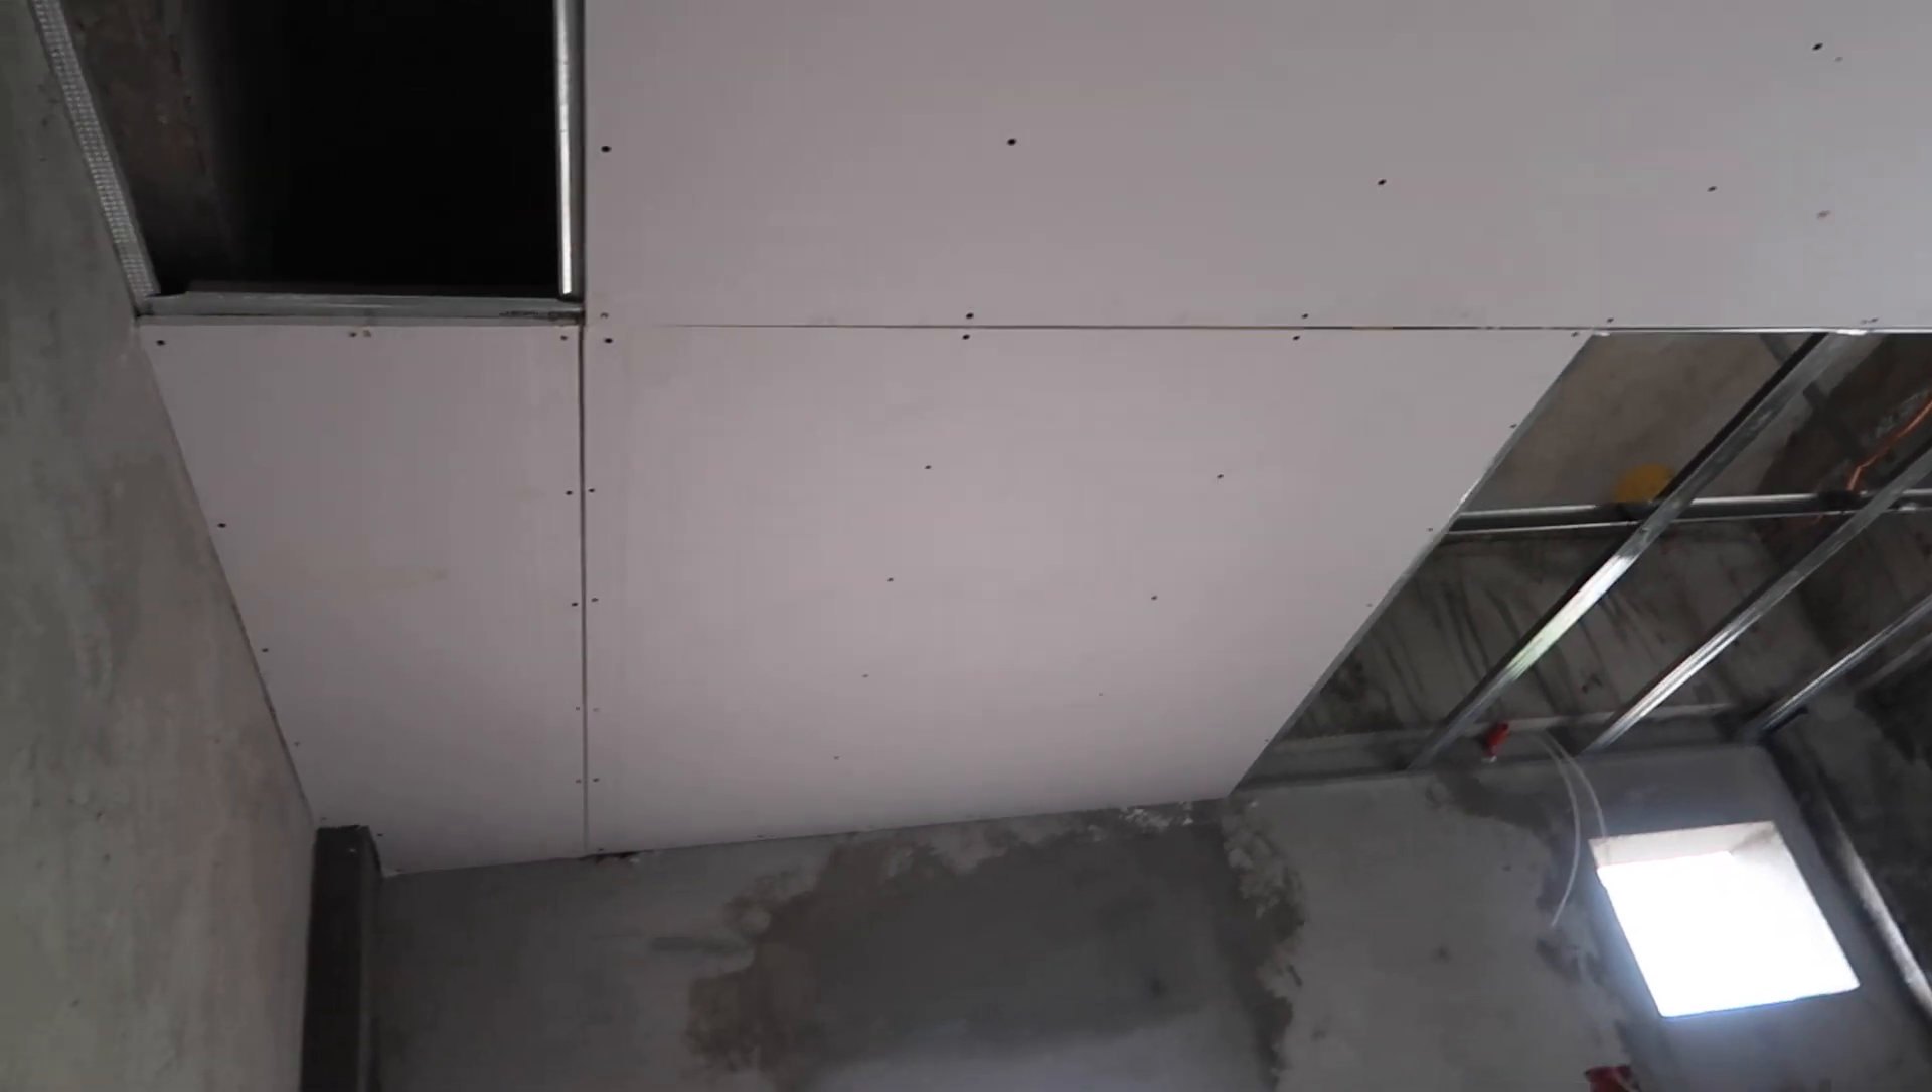In the downstairs spare bedroom they've gotten quite a bit of the ceiling done in here so they've actually moved along pretty good.